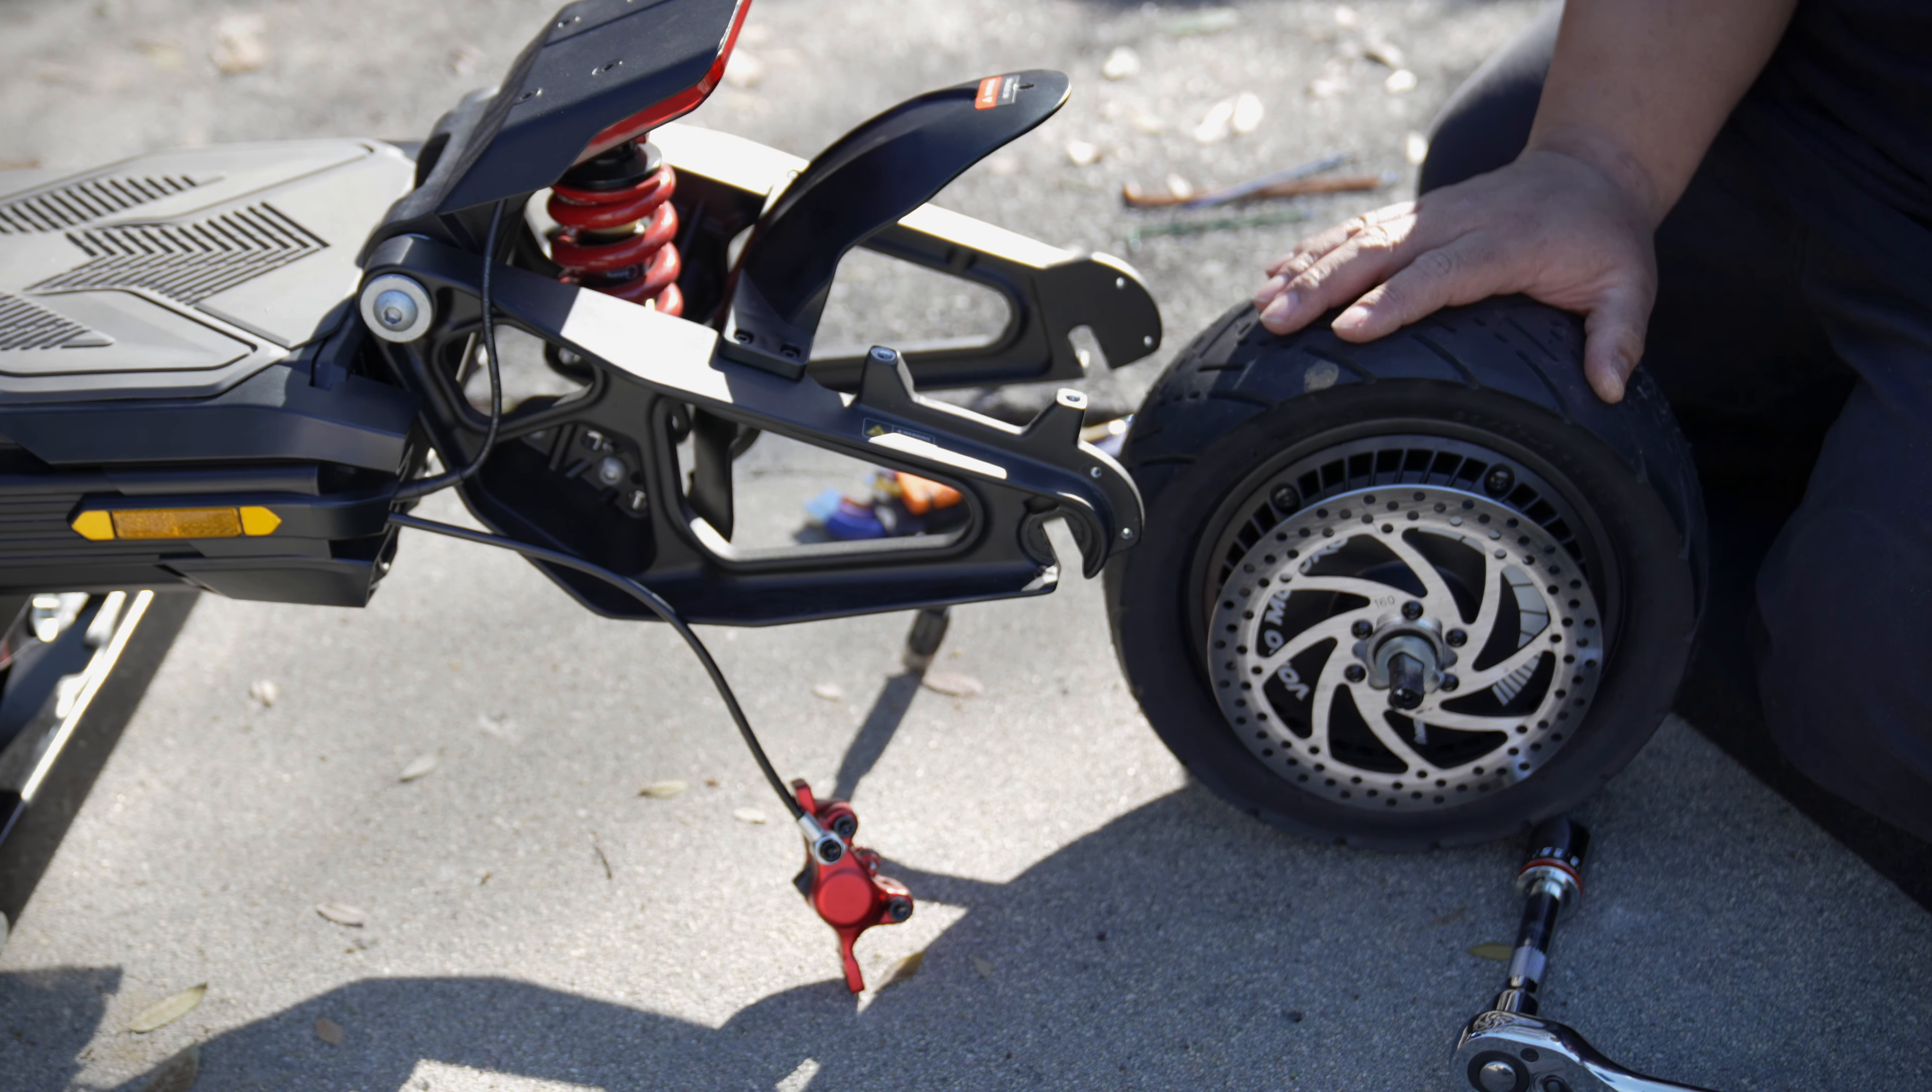All right we got the motor off.